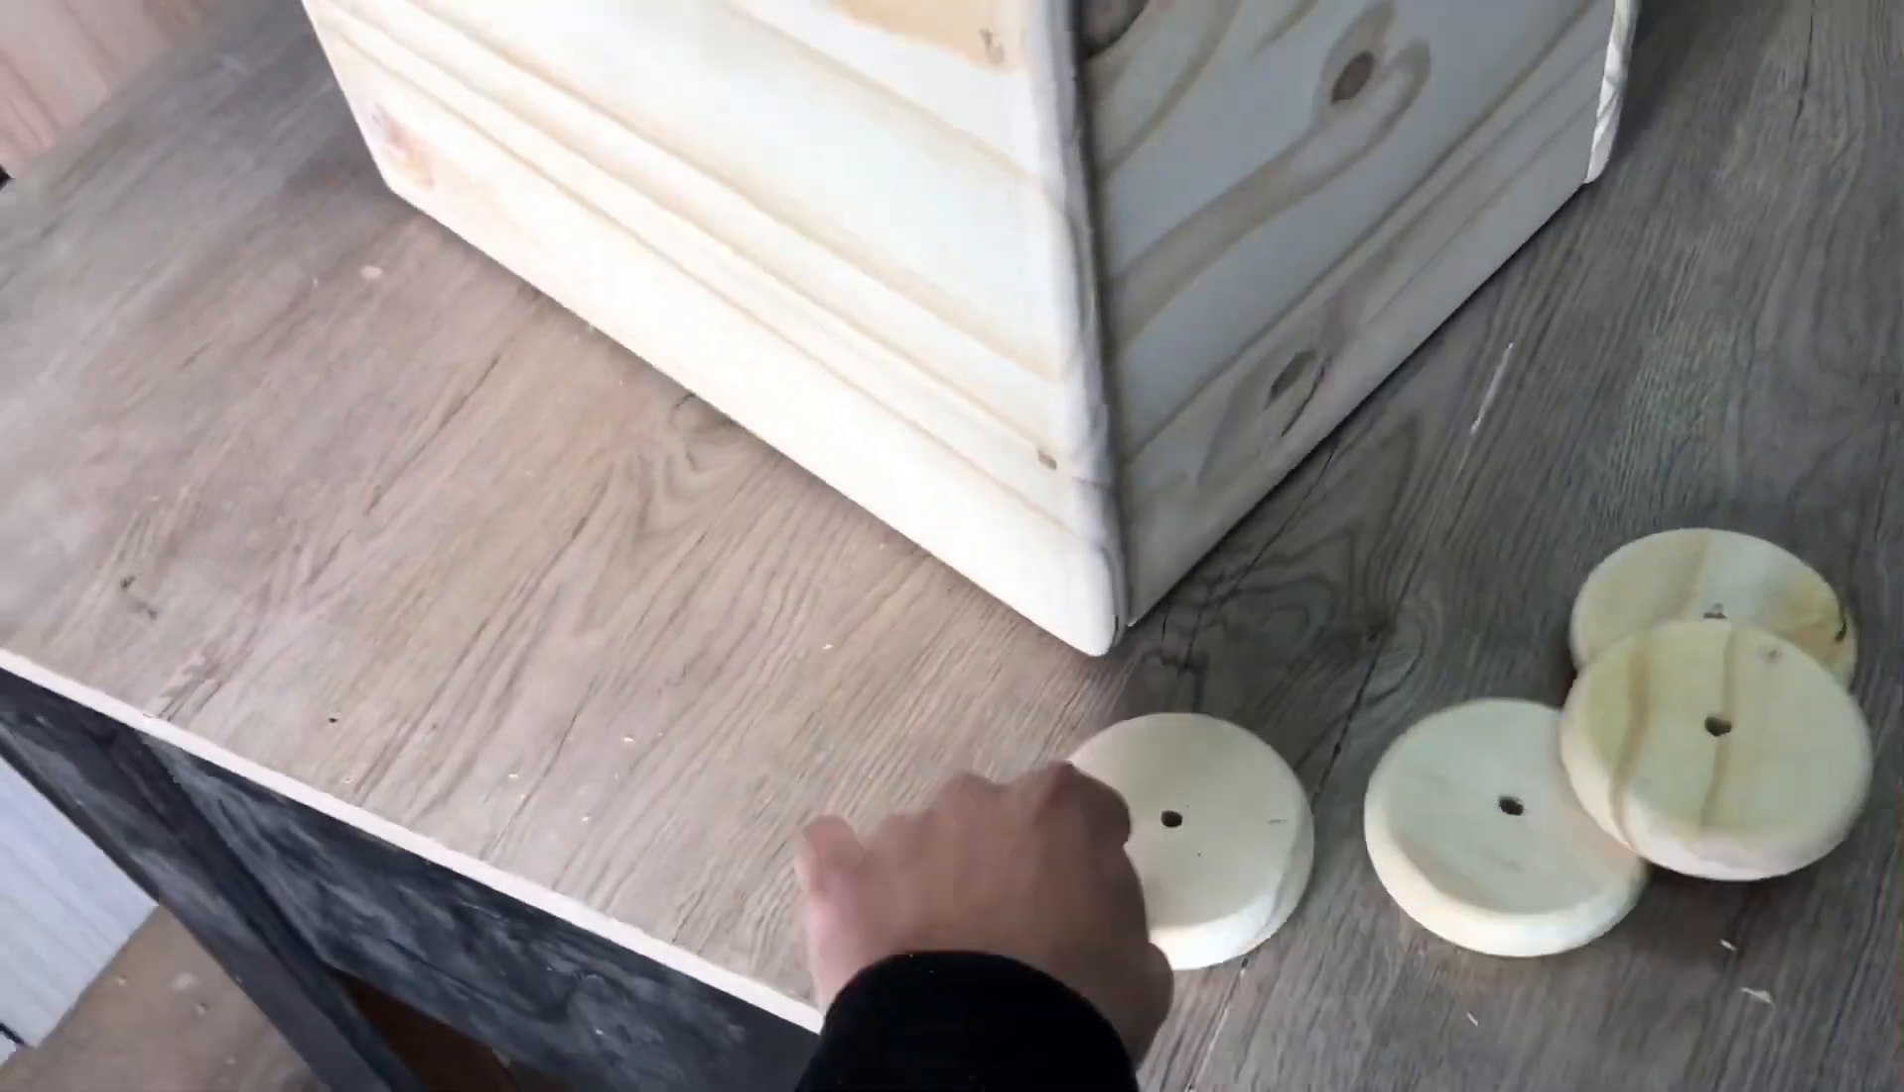Ahora ya casi está listo lo único que falta es colocarle estas ruedas o símil ruedas.